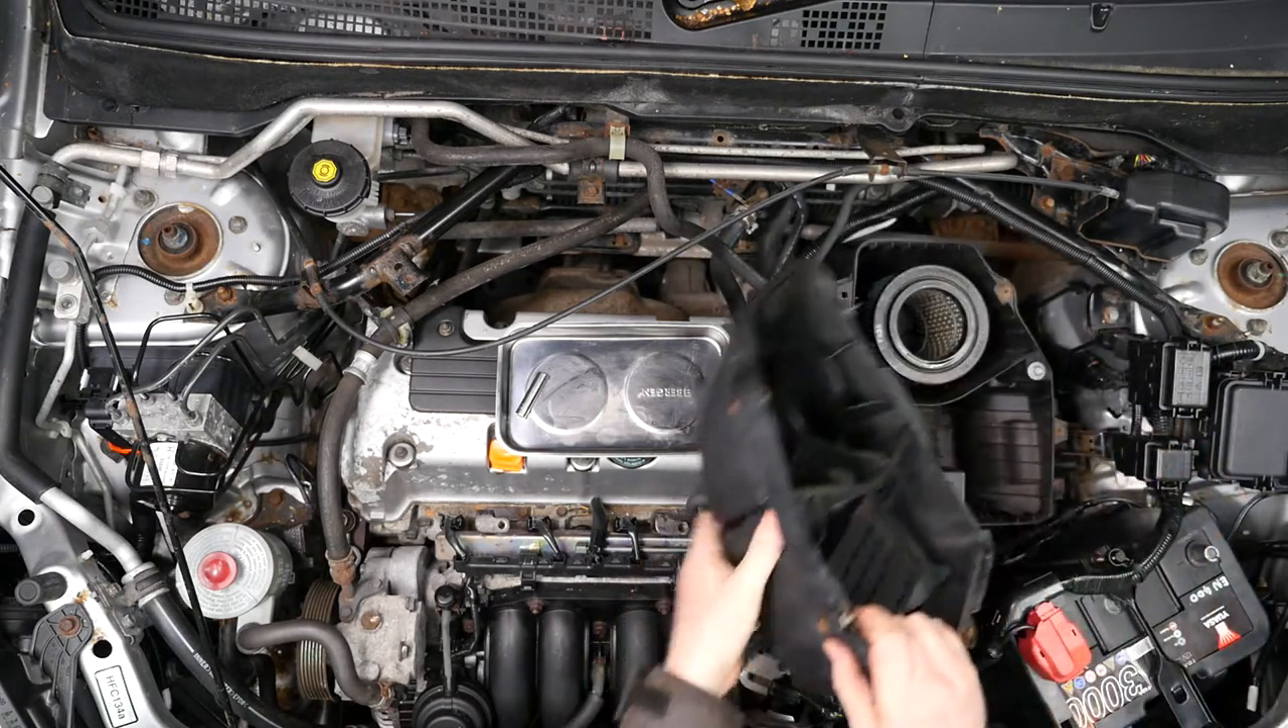So there we are, that's the air filter top removed.